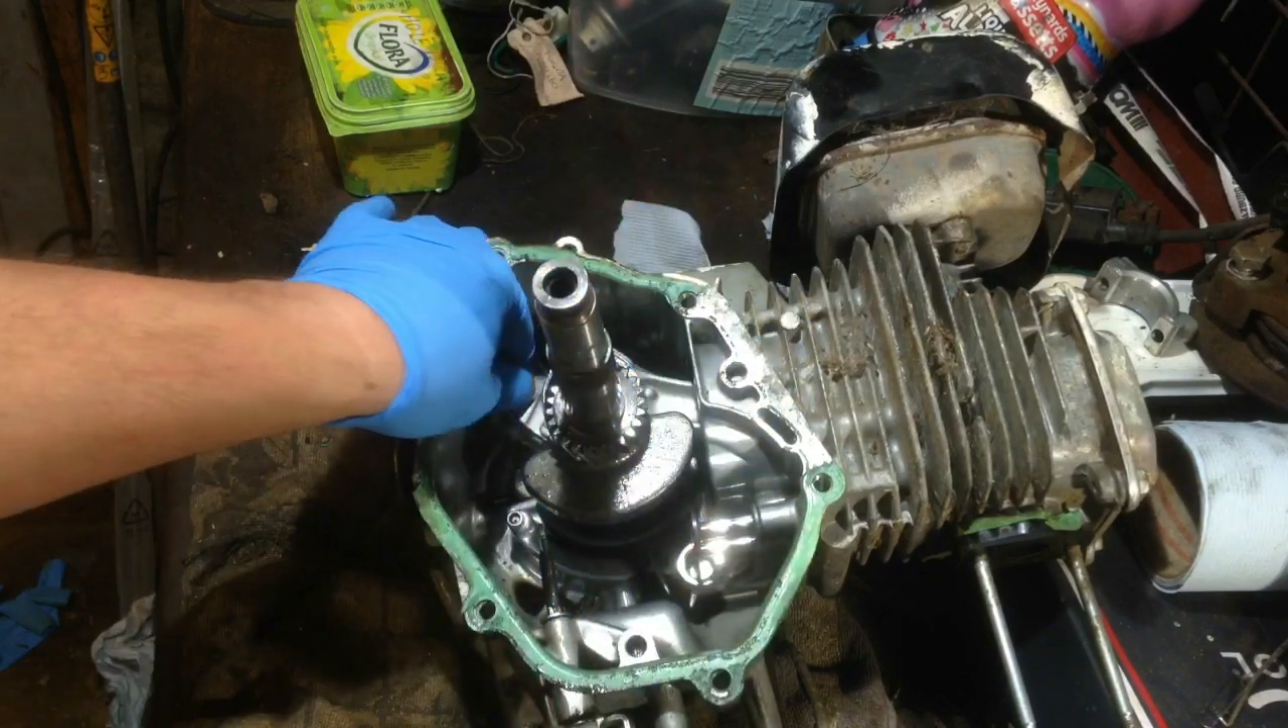All i've just got to do is get this crank out.